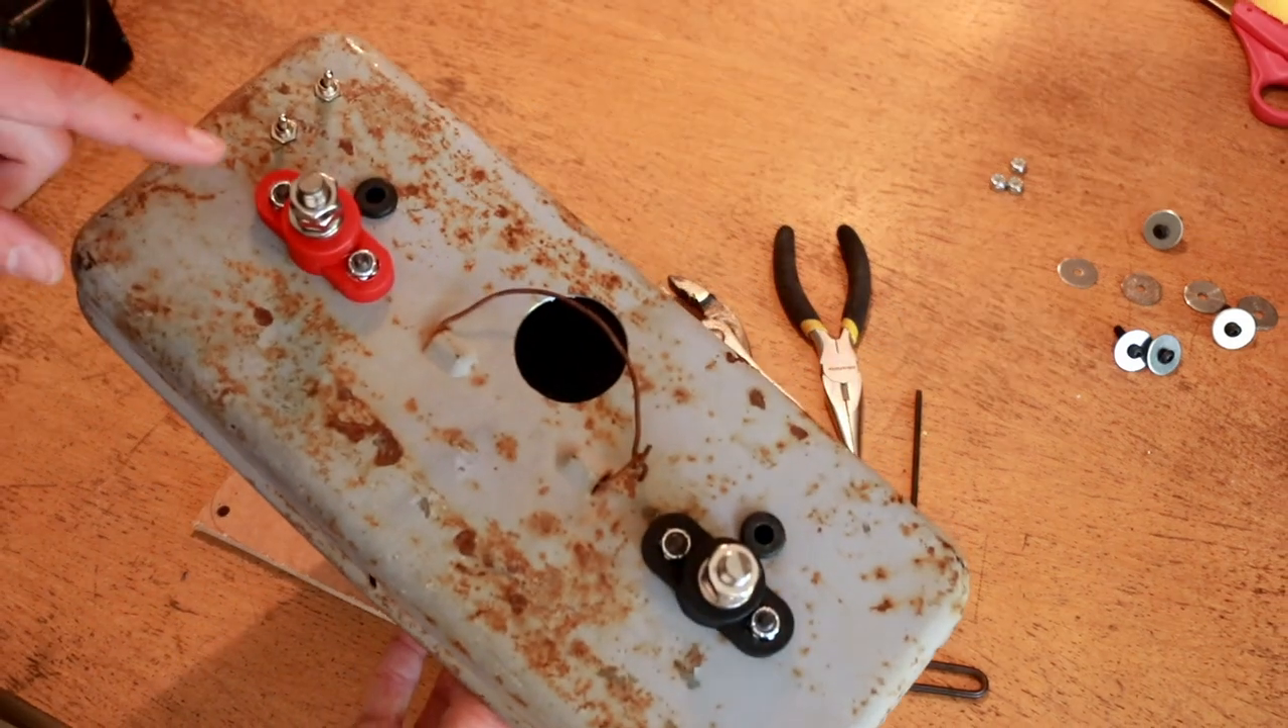So I've installed all the mounting hardware, as you can see here.